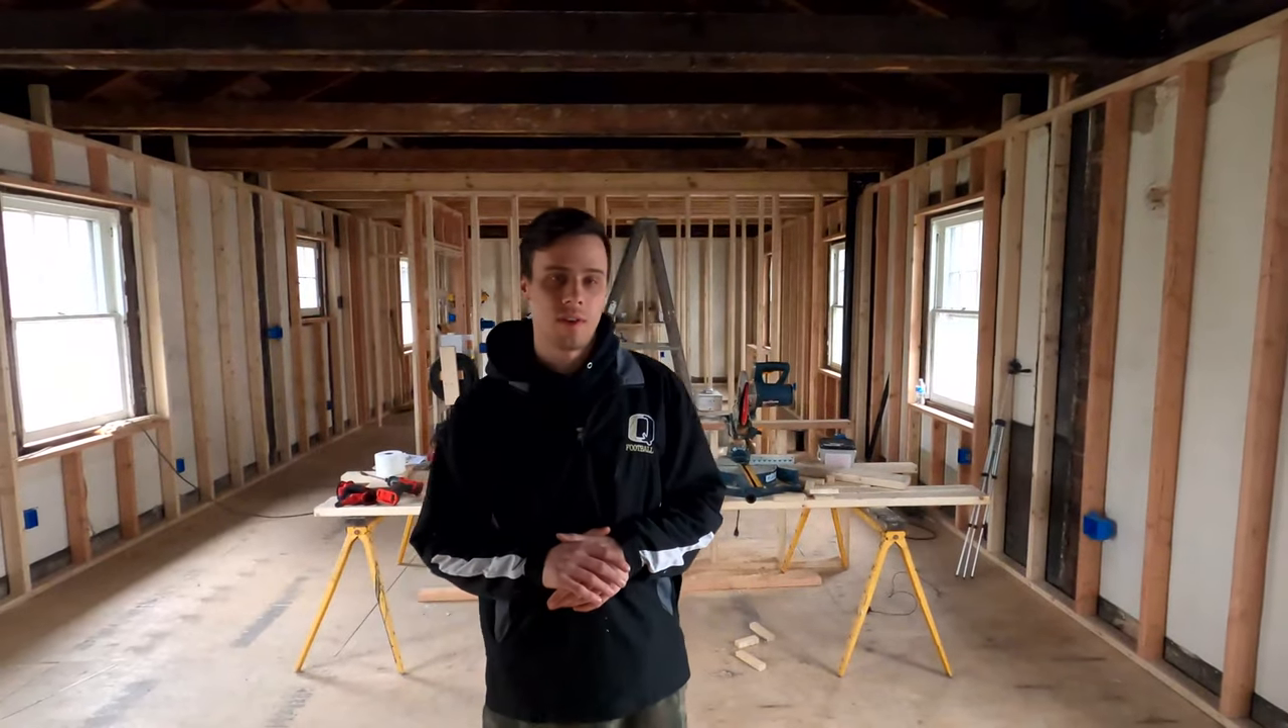We got all of our walls basically framed up completely all of our framing is basically done.